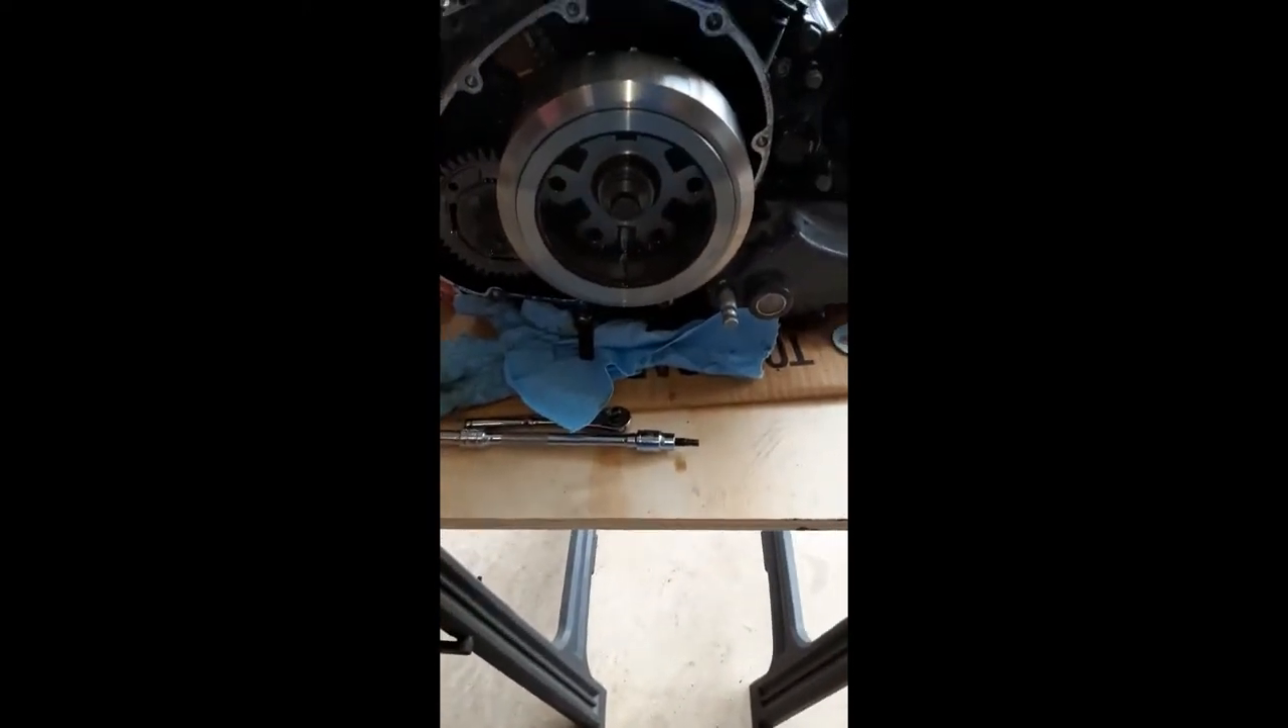Okay the rotor cover is off there's the beautiful rotor.